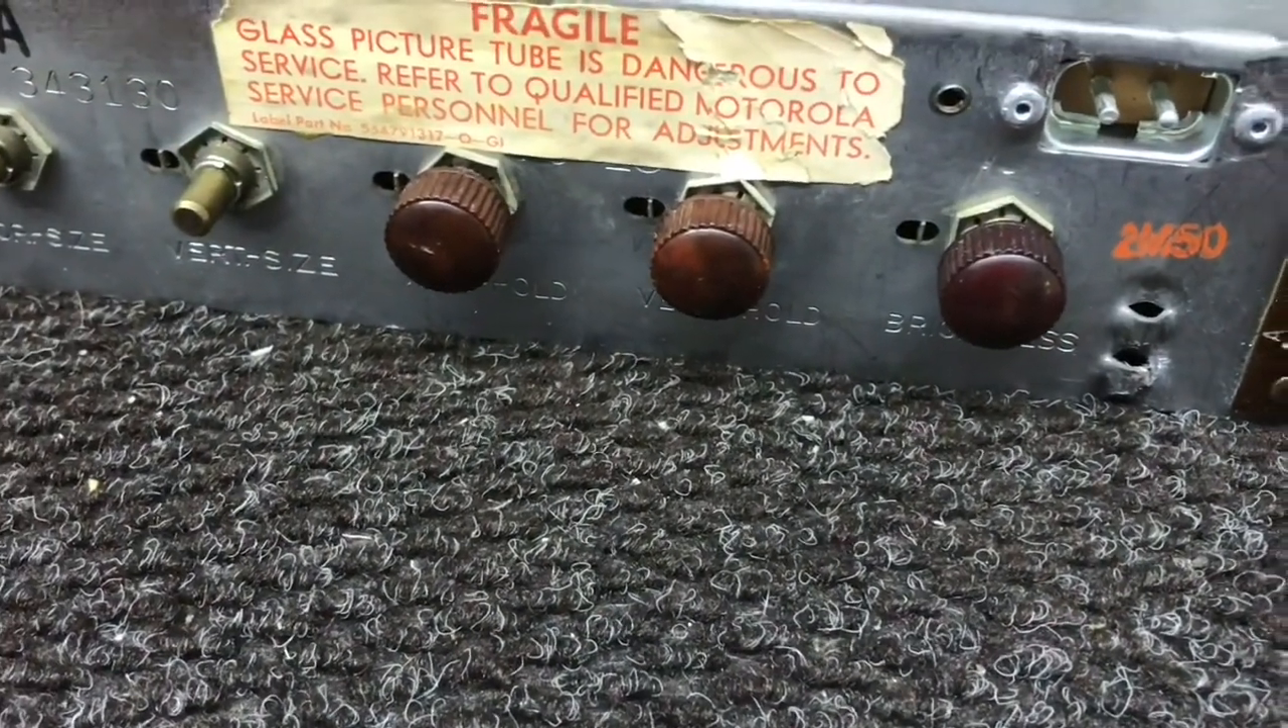This brightness control did not have a knob on it so I have some of those extra knobs on some parts sets so I went ahead and put one on that.